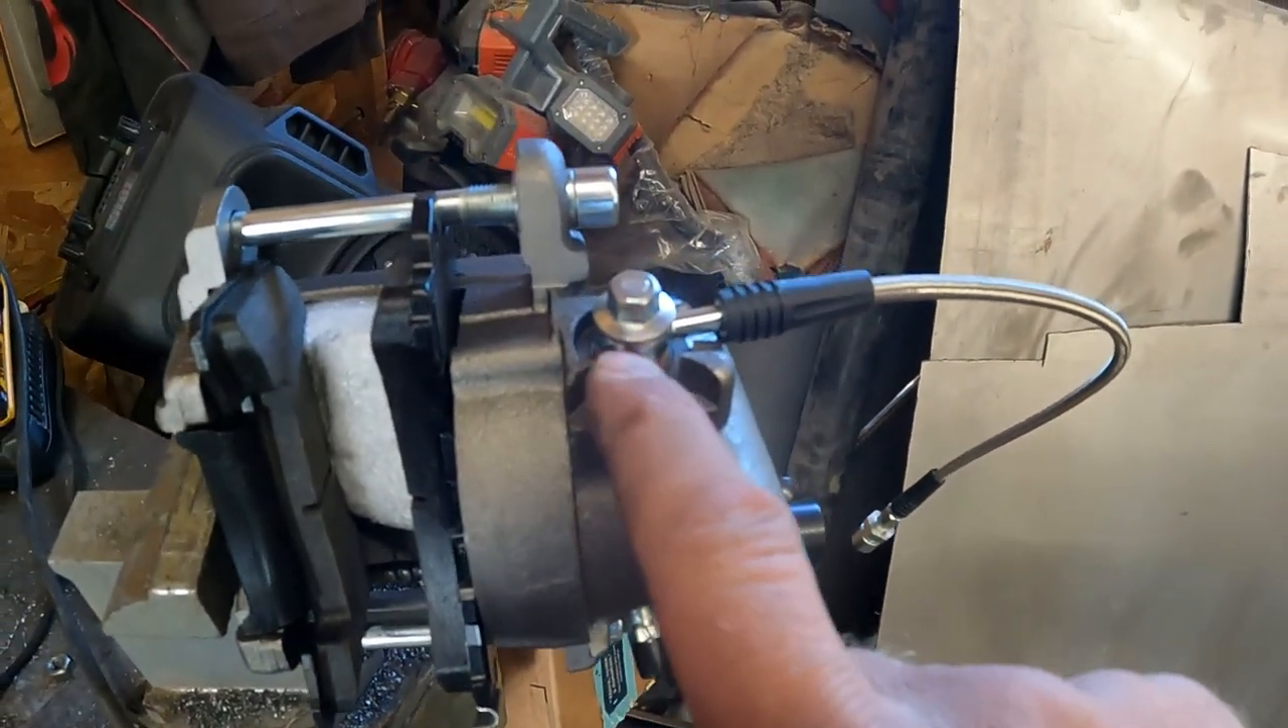Here's the other caliper I haven't put it in the car yet.